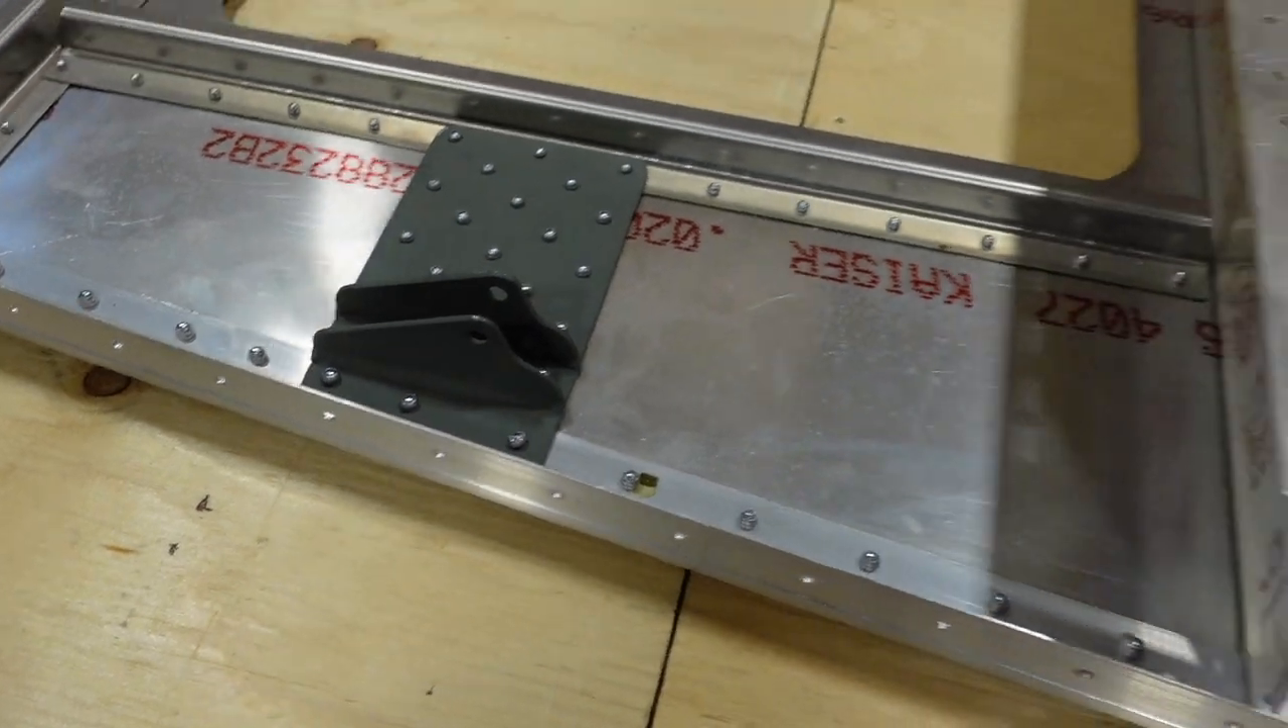Got all the angles riveted in and there's our flap mount is in there.